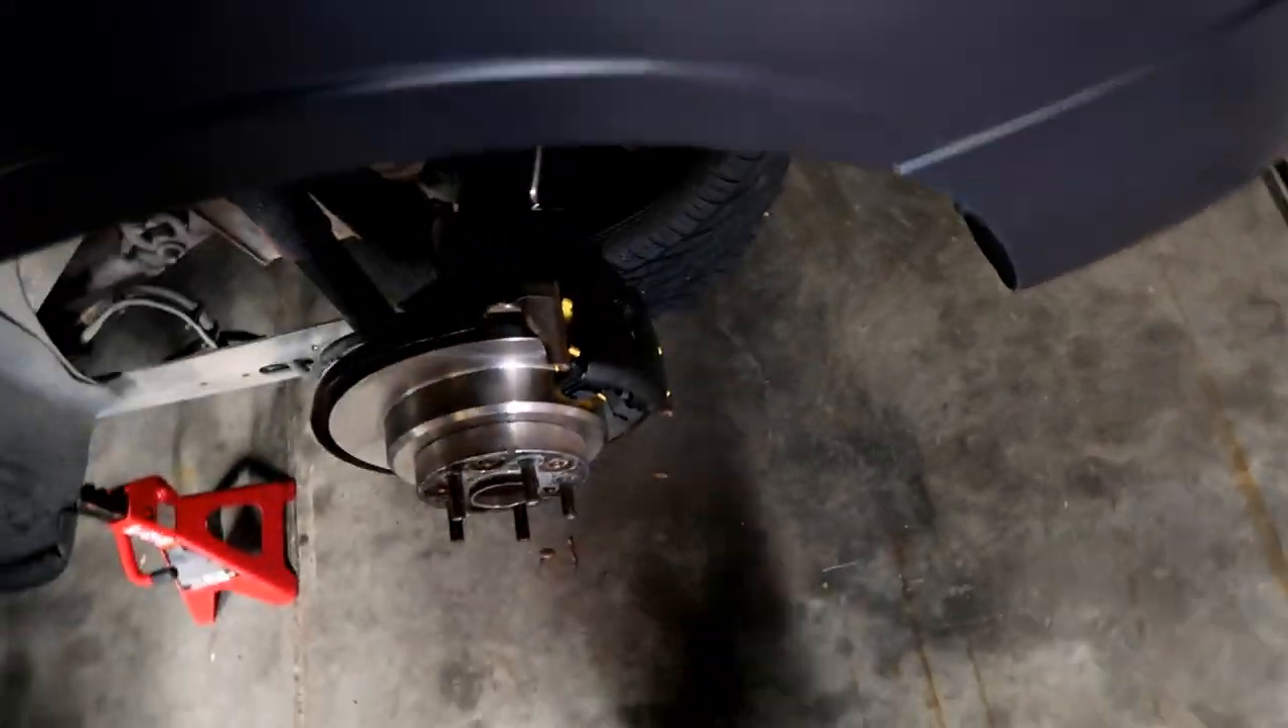All we got to do now is put our wheels on and we are good to go.